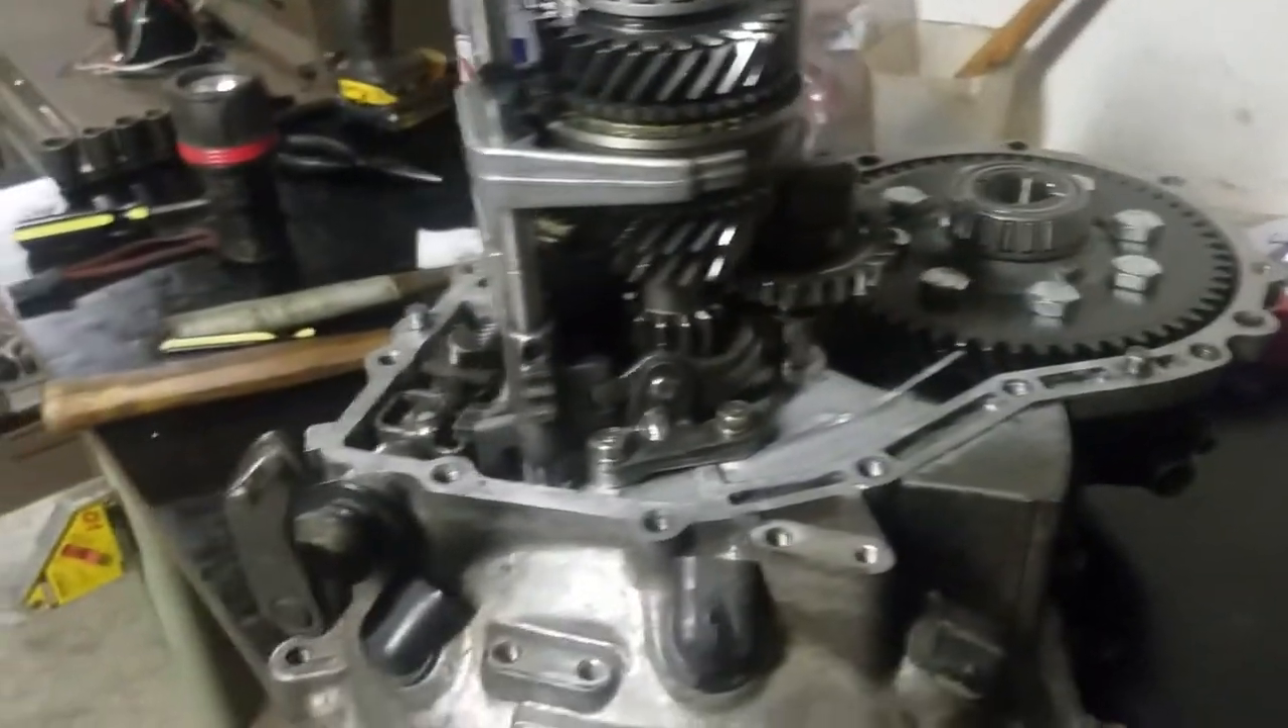So, I was able to bolt that ring gear on the differential.